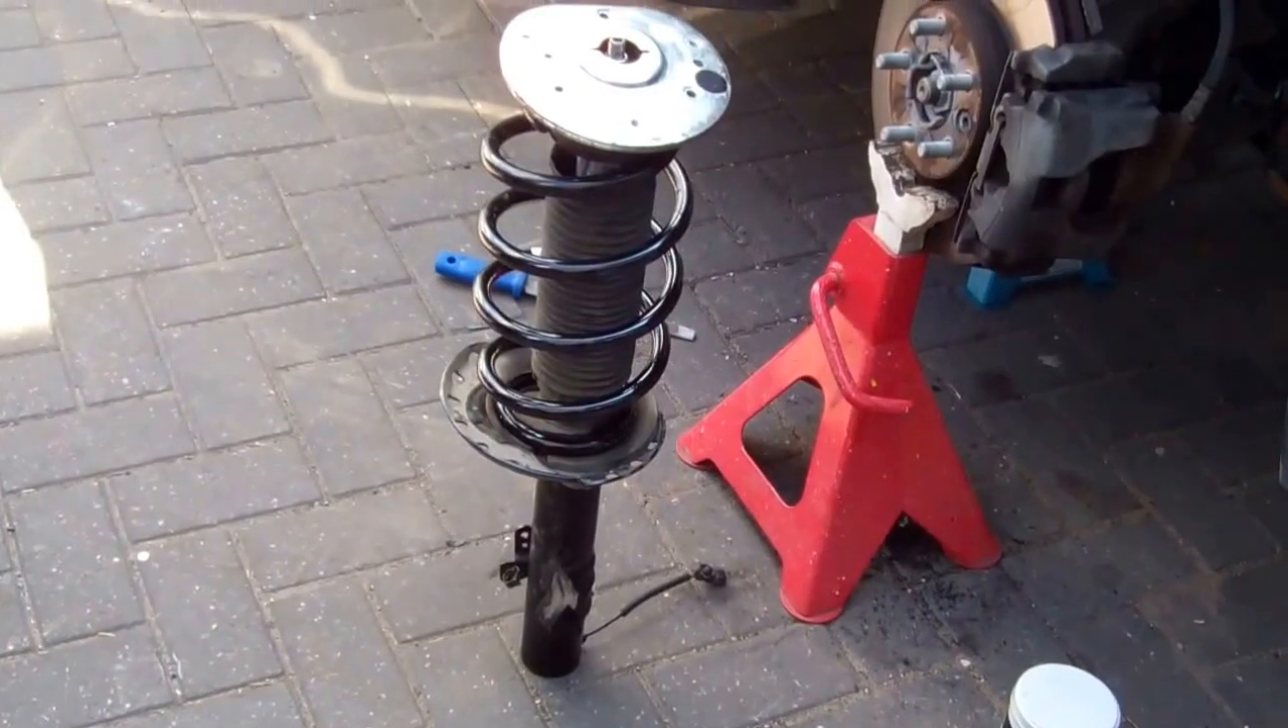Okay, so we've got the strut there all ready to go back on.